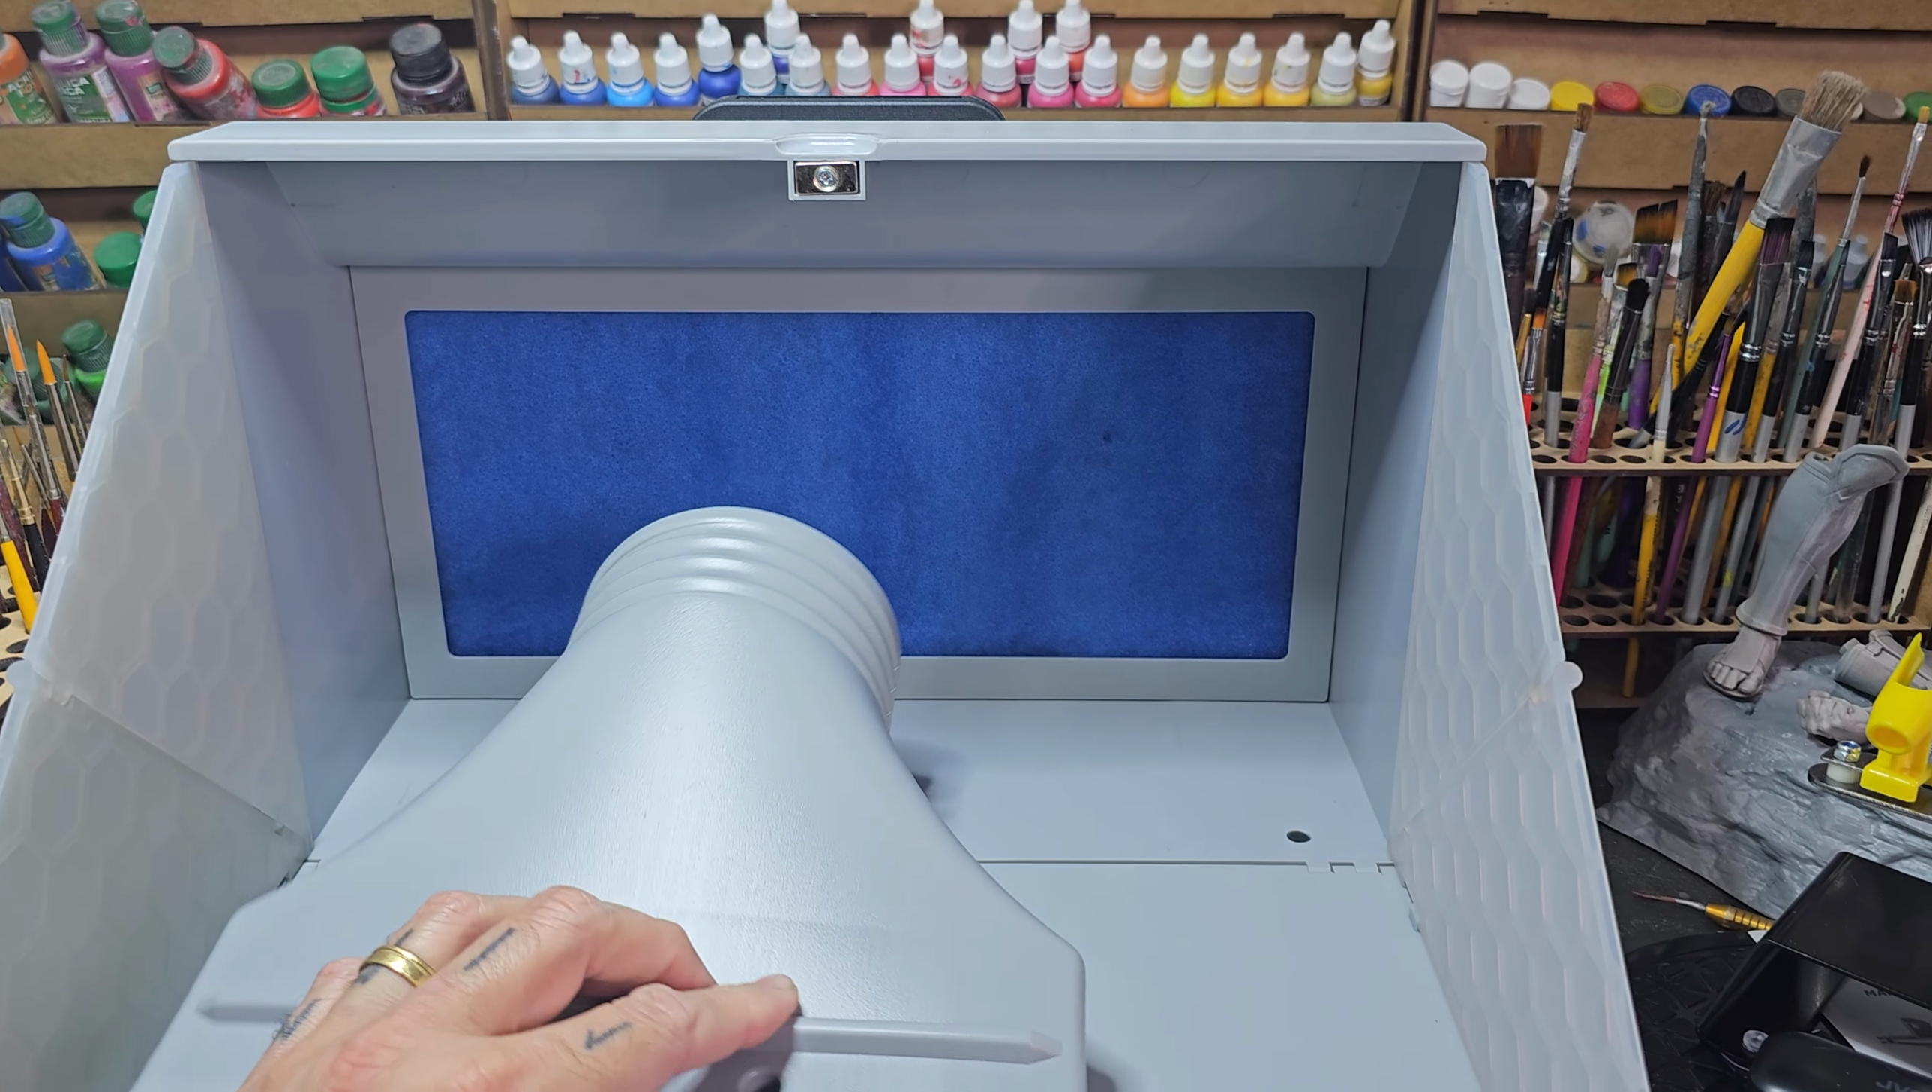Pronto, já encaixei ali o filtro.